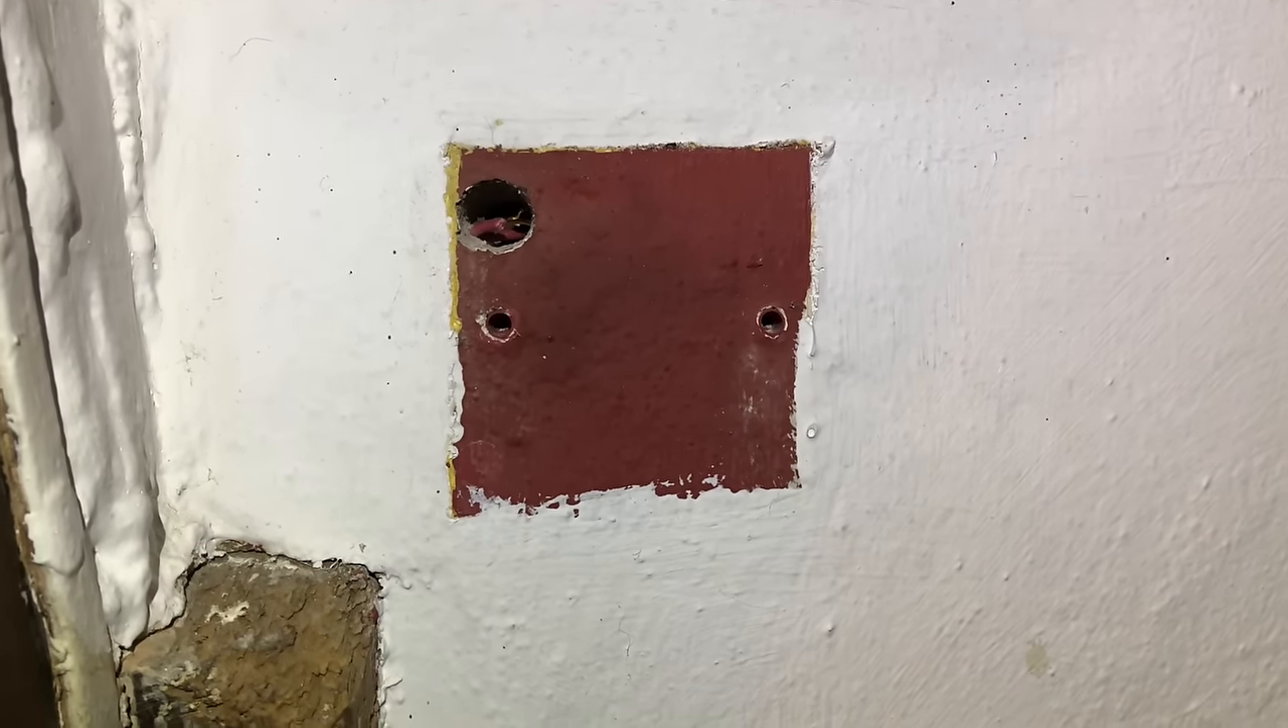So we've removed the old room thermostat.